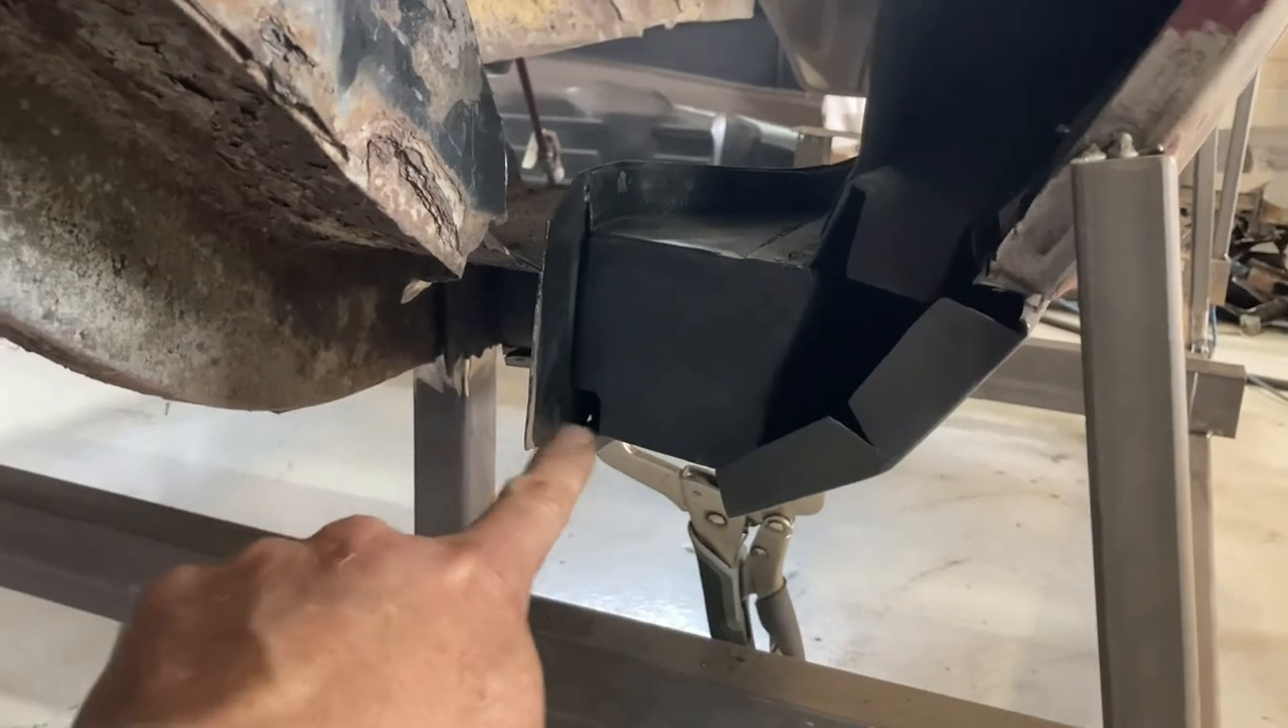Here's the passenger rocker and you see that whole end is, is boxed in and, uh, even leave a little drainage hole at the bottom, at the back.